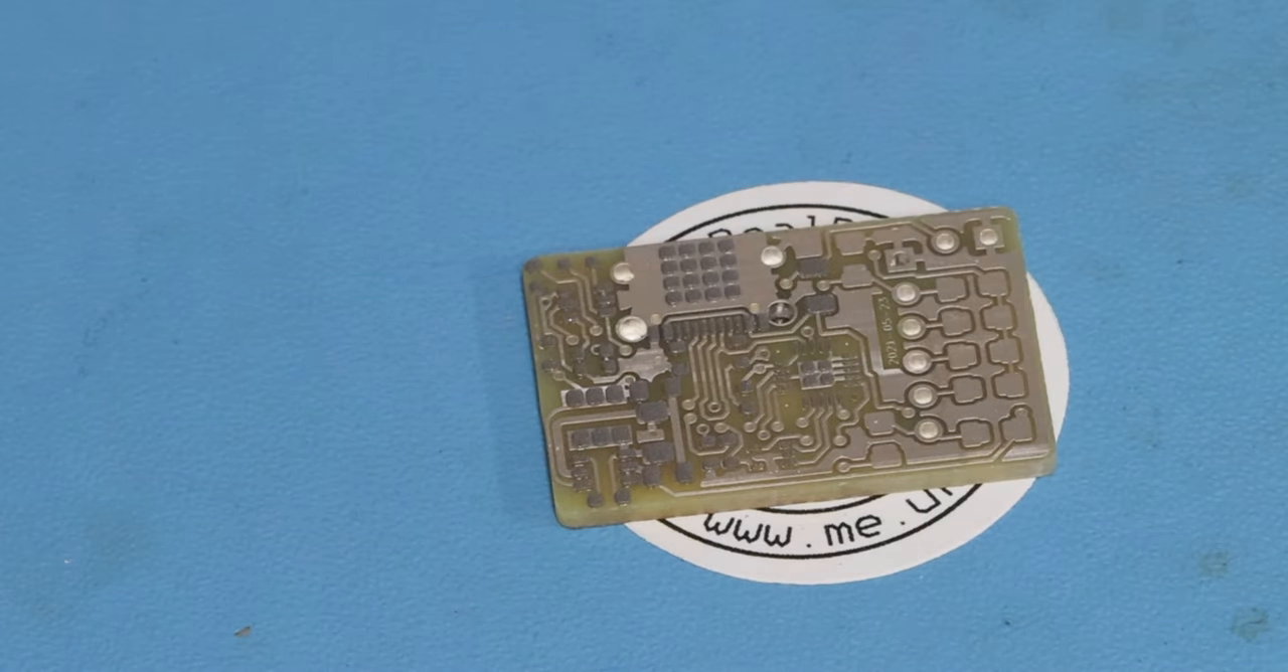So all I've got to do is put the components on now.